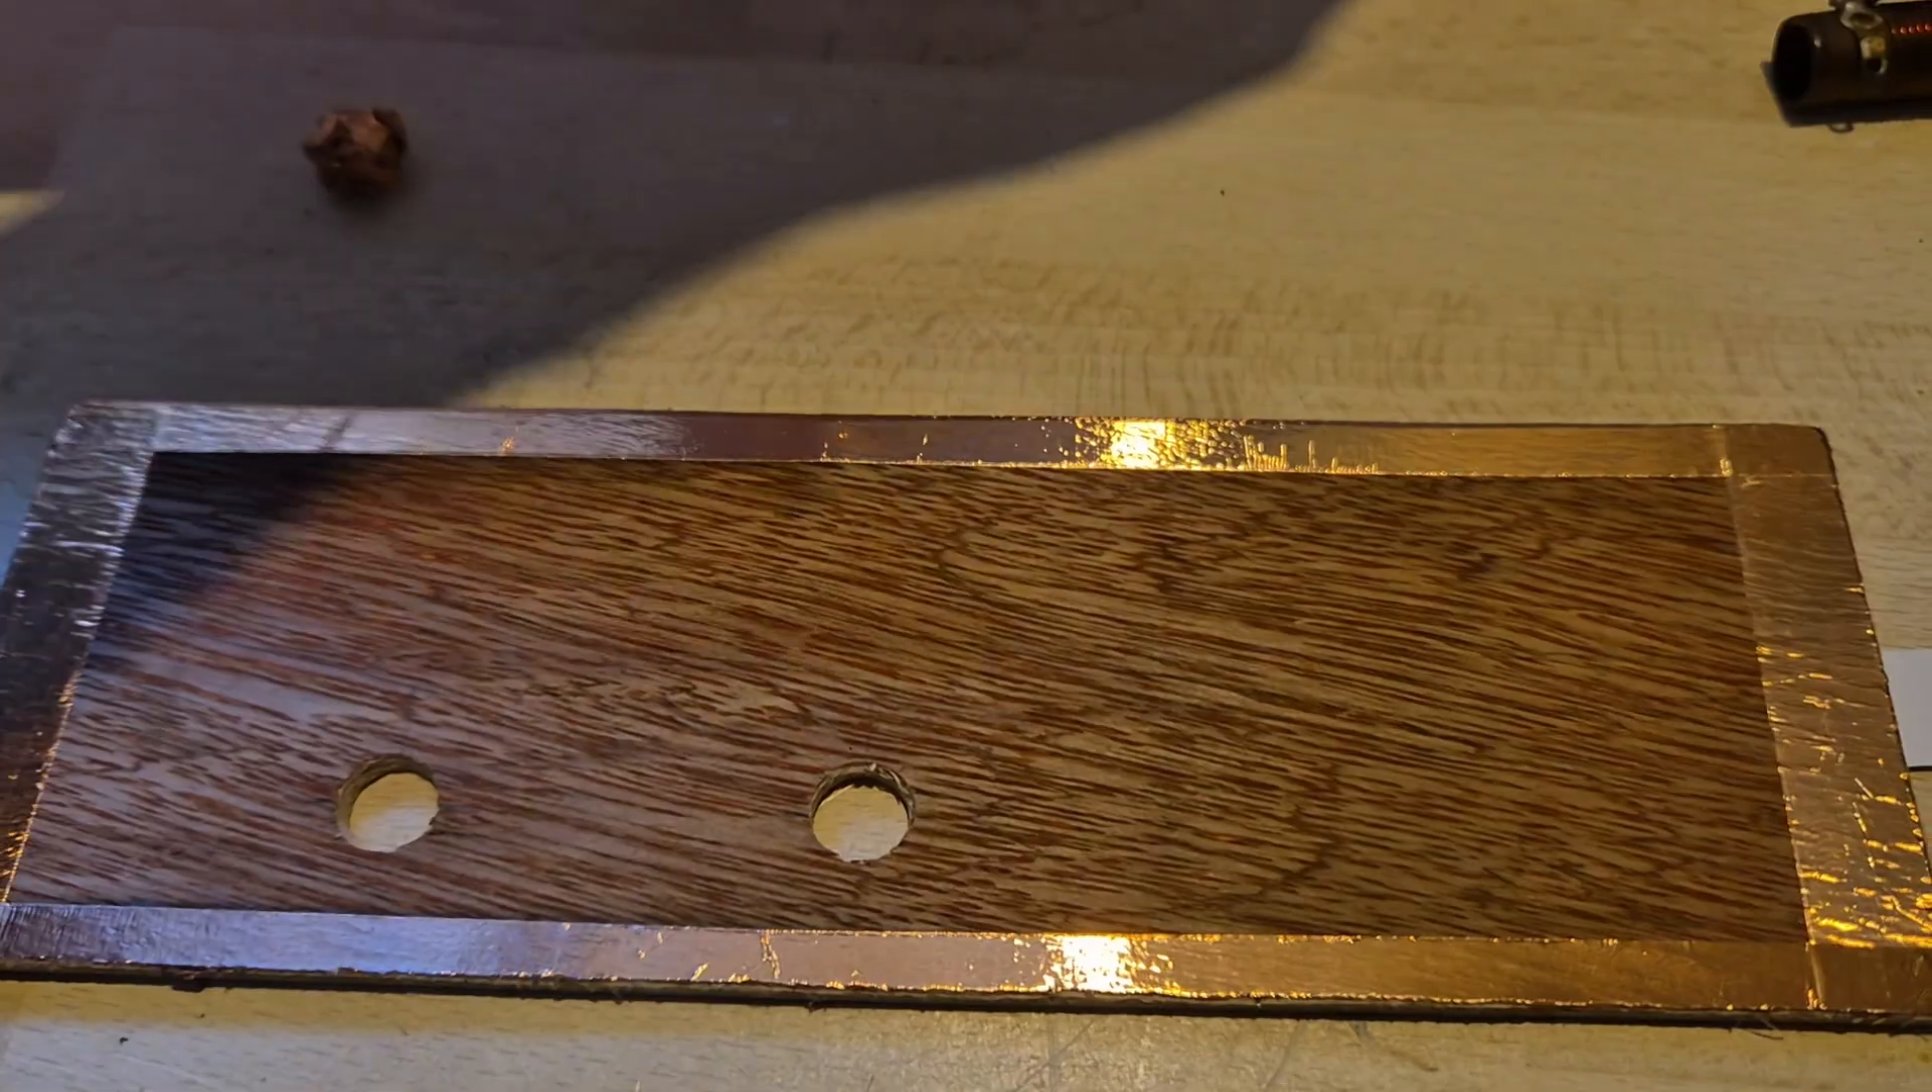I've used some of this copper tape and put it round the edge to give me a ground plane round the edge.